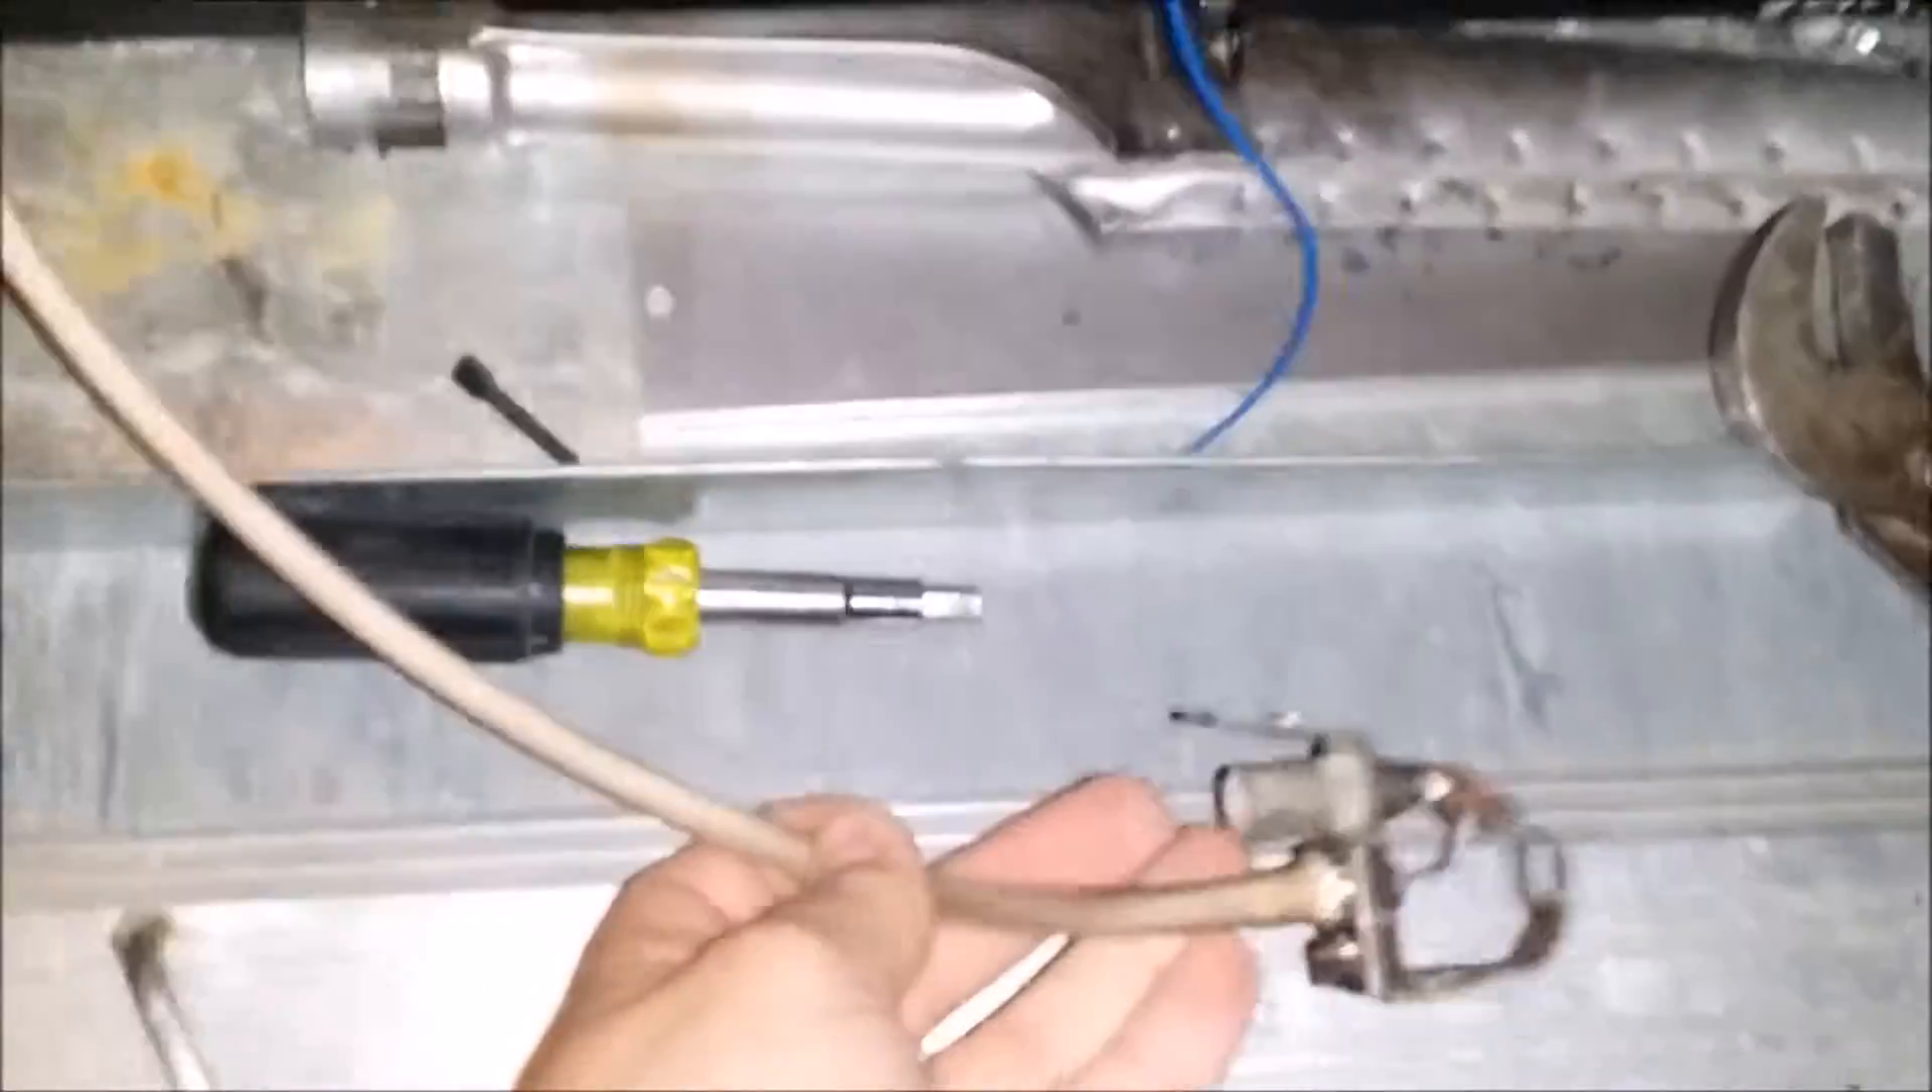There, you just removed your old spark ignition.